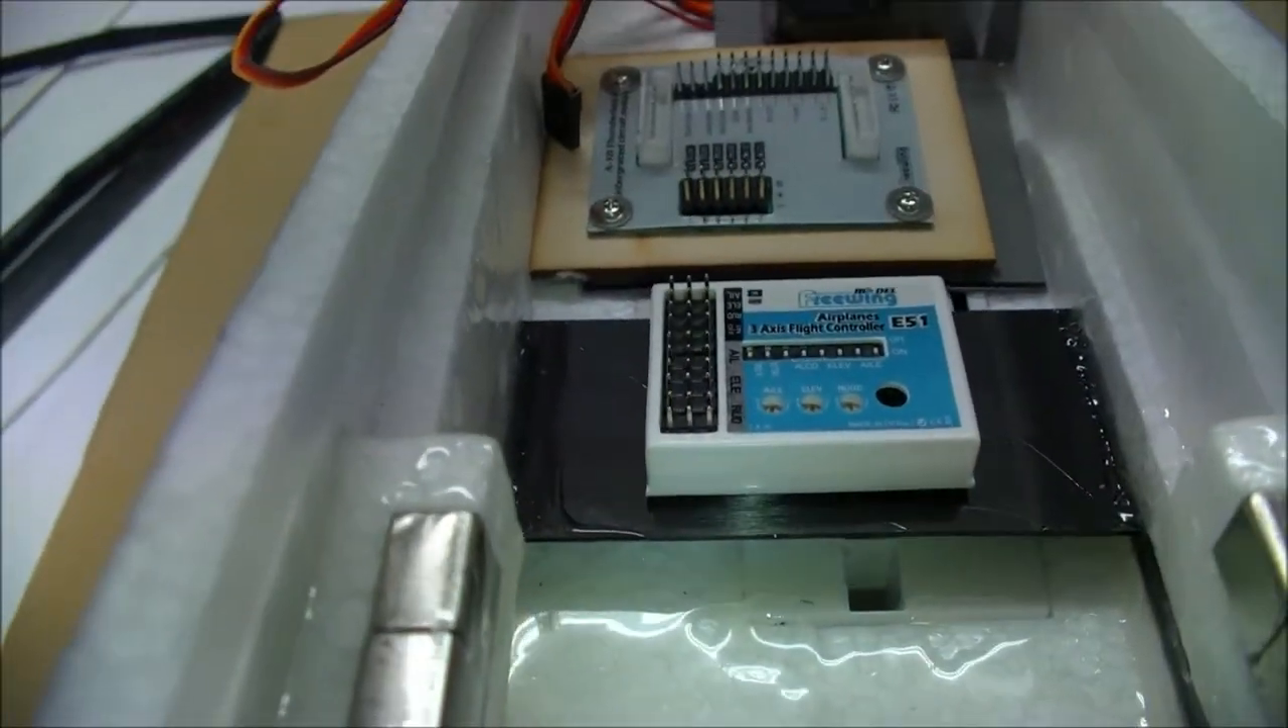You'll see that I've got my little Freewing Gyro installed, ready to go.